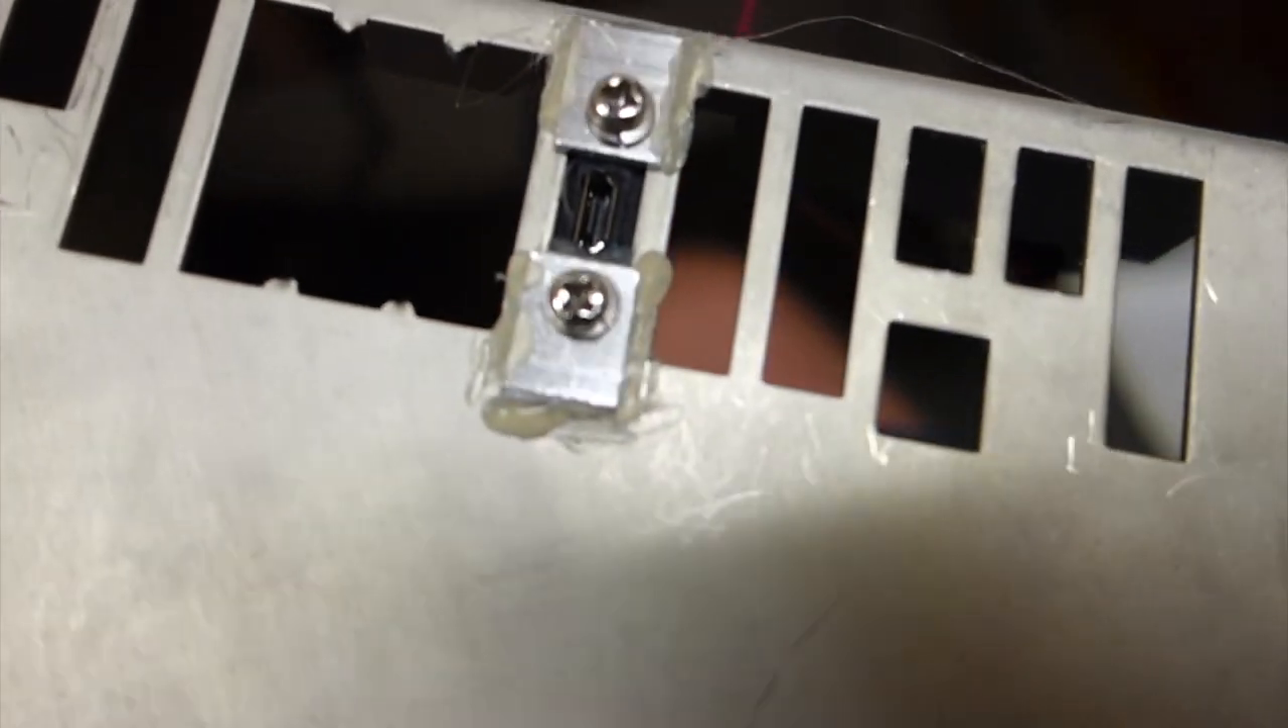Okay I got the little panel mount USB thing attached.